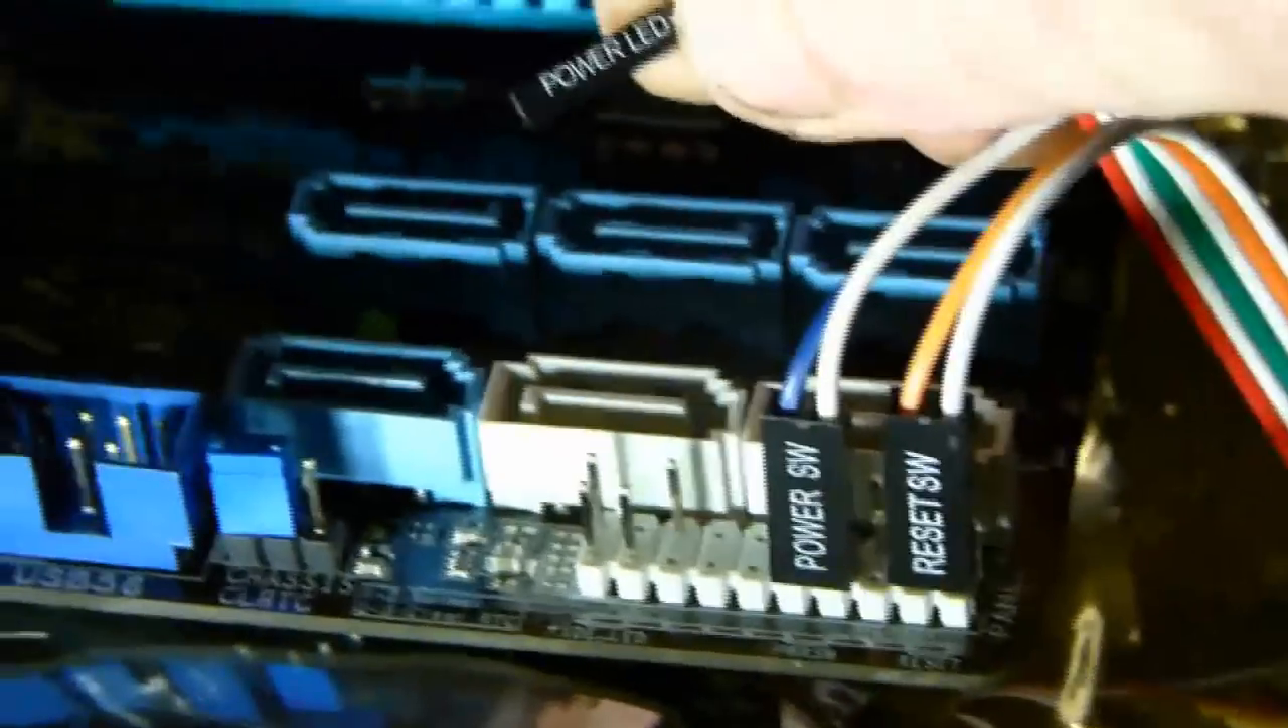So the orange one there is the positive and there's the power switch already plugged in.